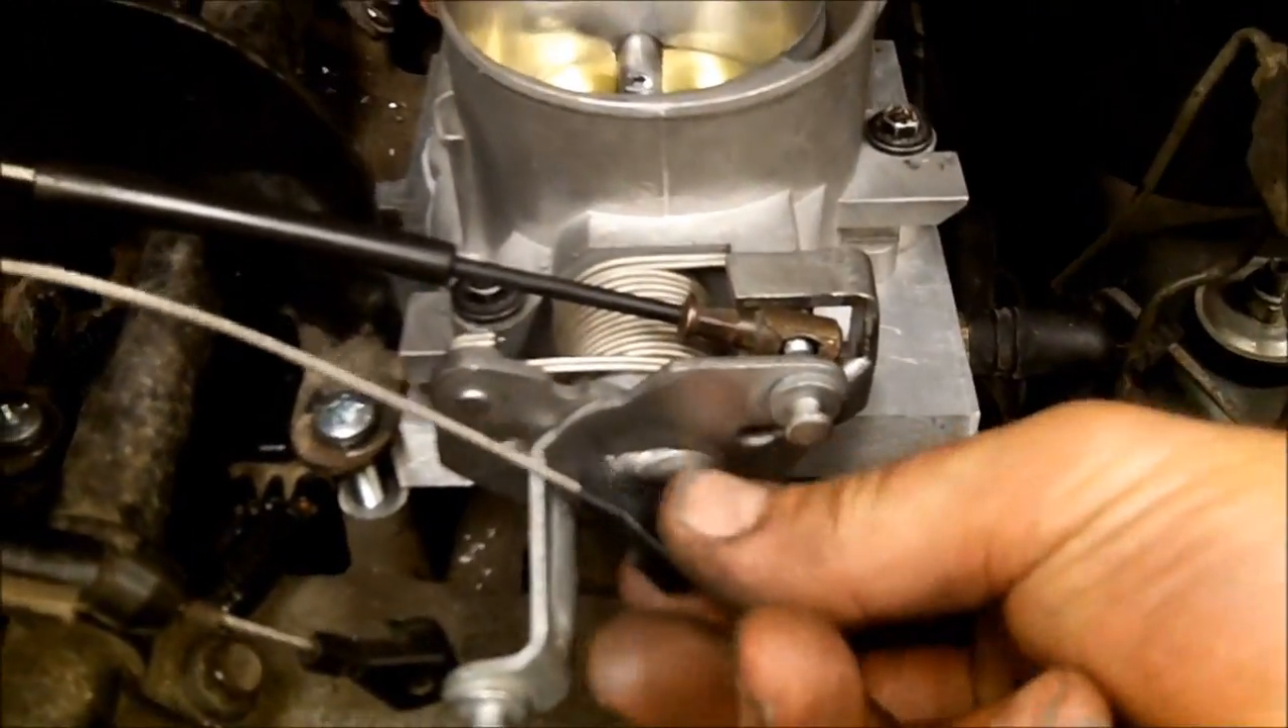I already got the throttle cable hooked up.